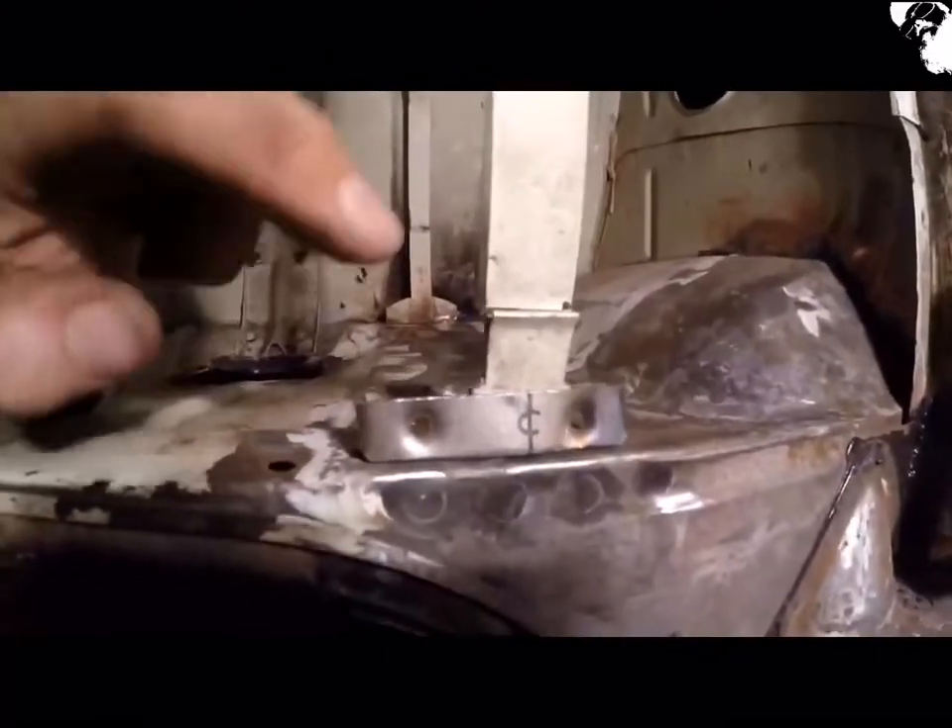So that's that bracket welded in there.